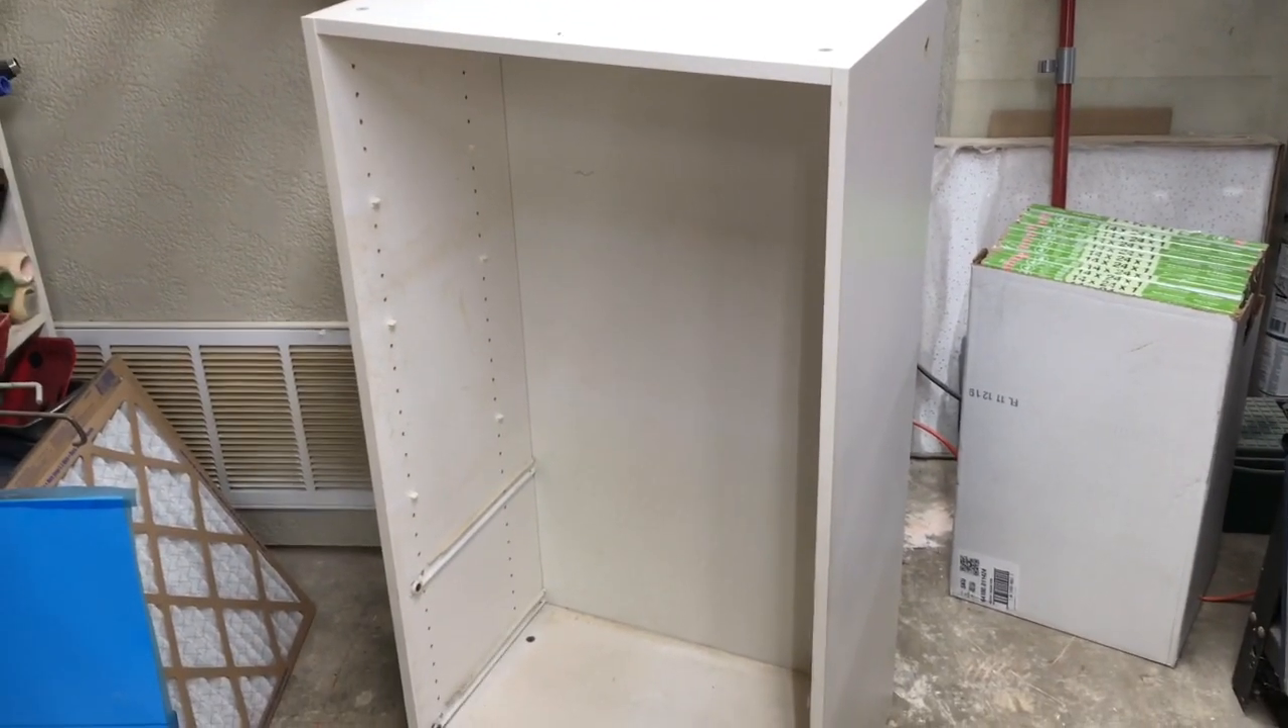Now the first thing that I did is I removed all of the shelves and I moved the two drawers at the bottom out of it.